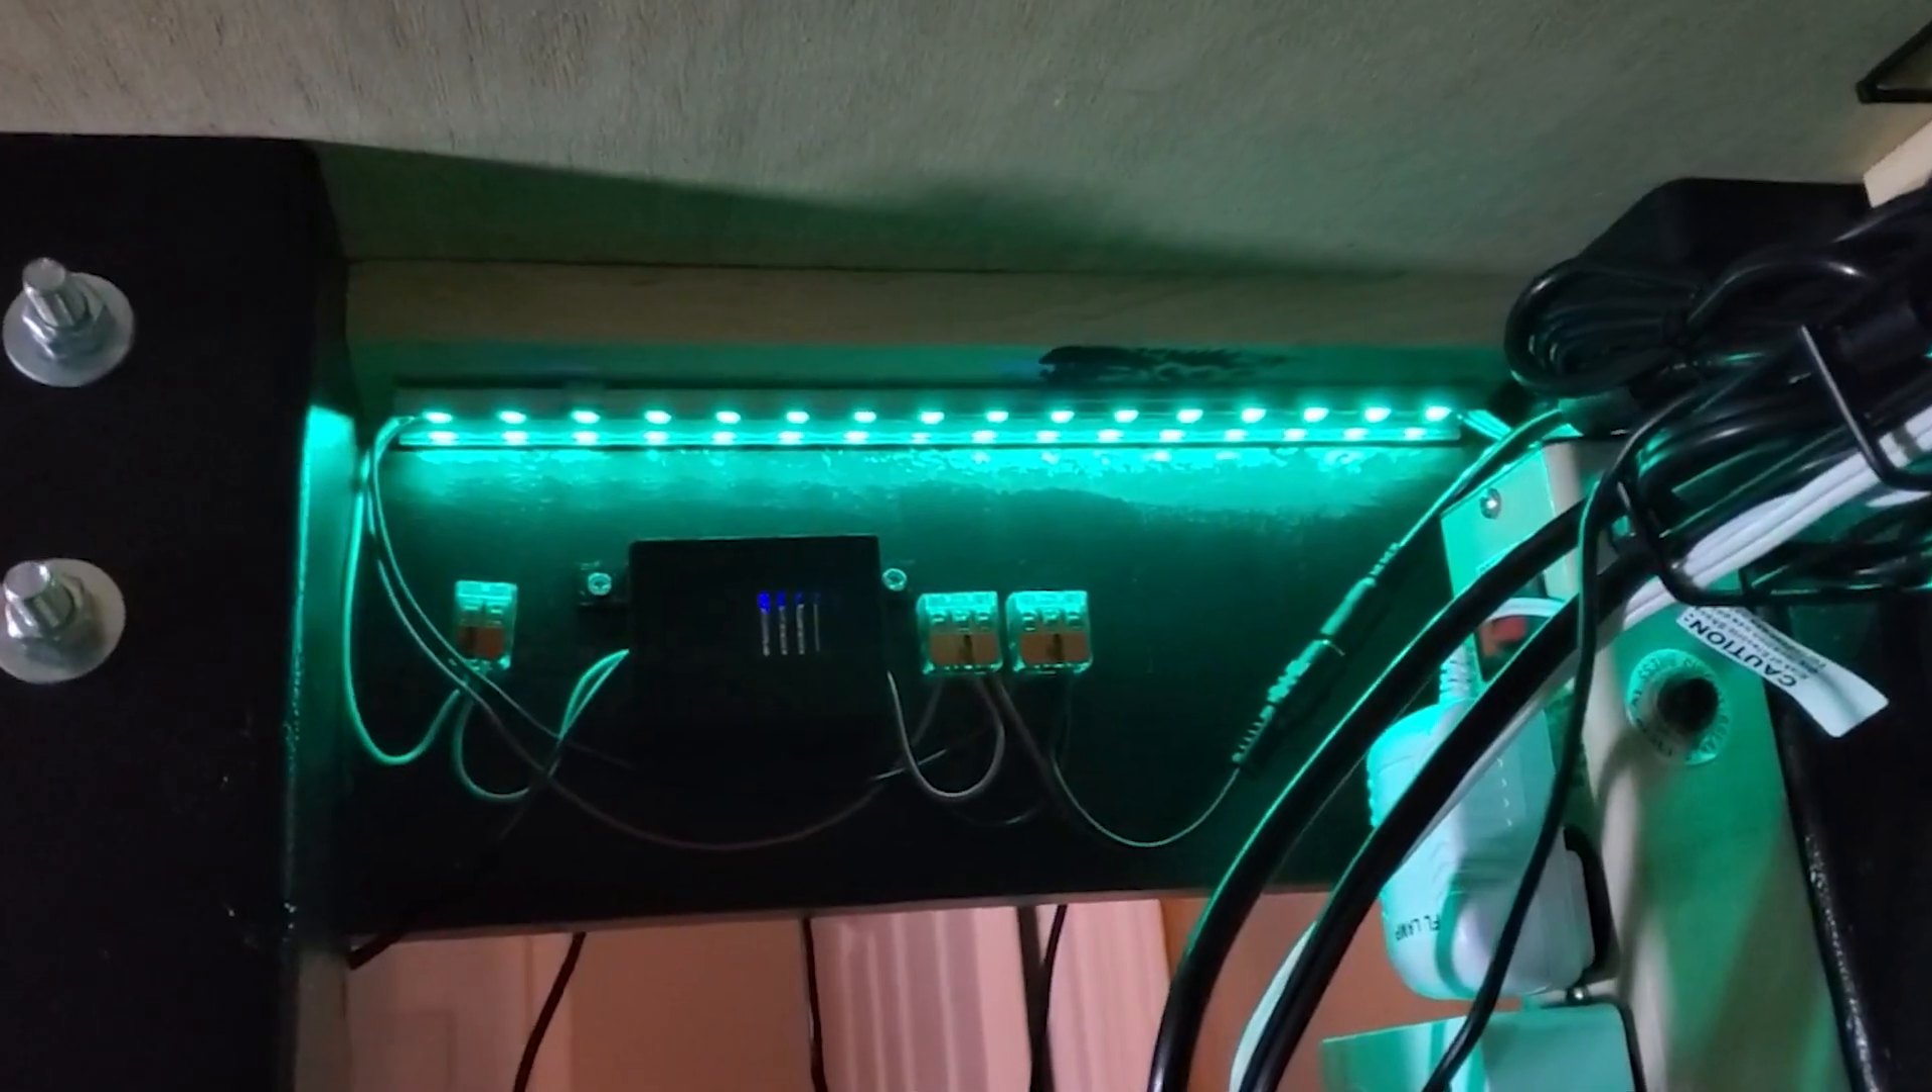Again, you can see the controller just mounted.